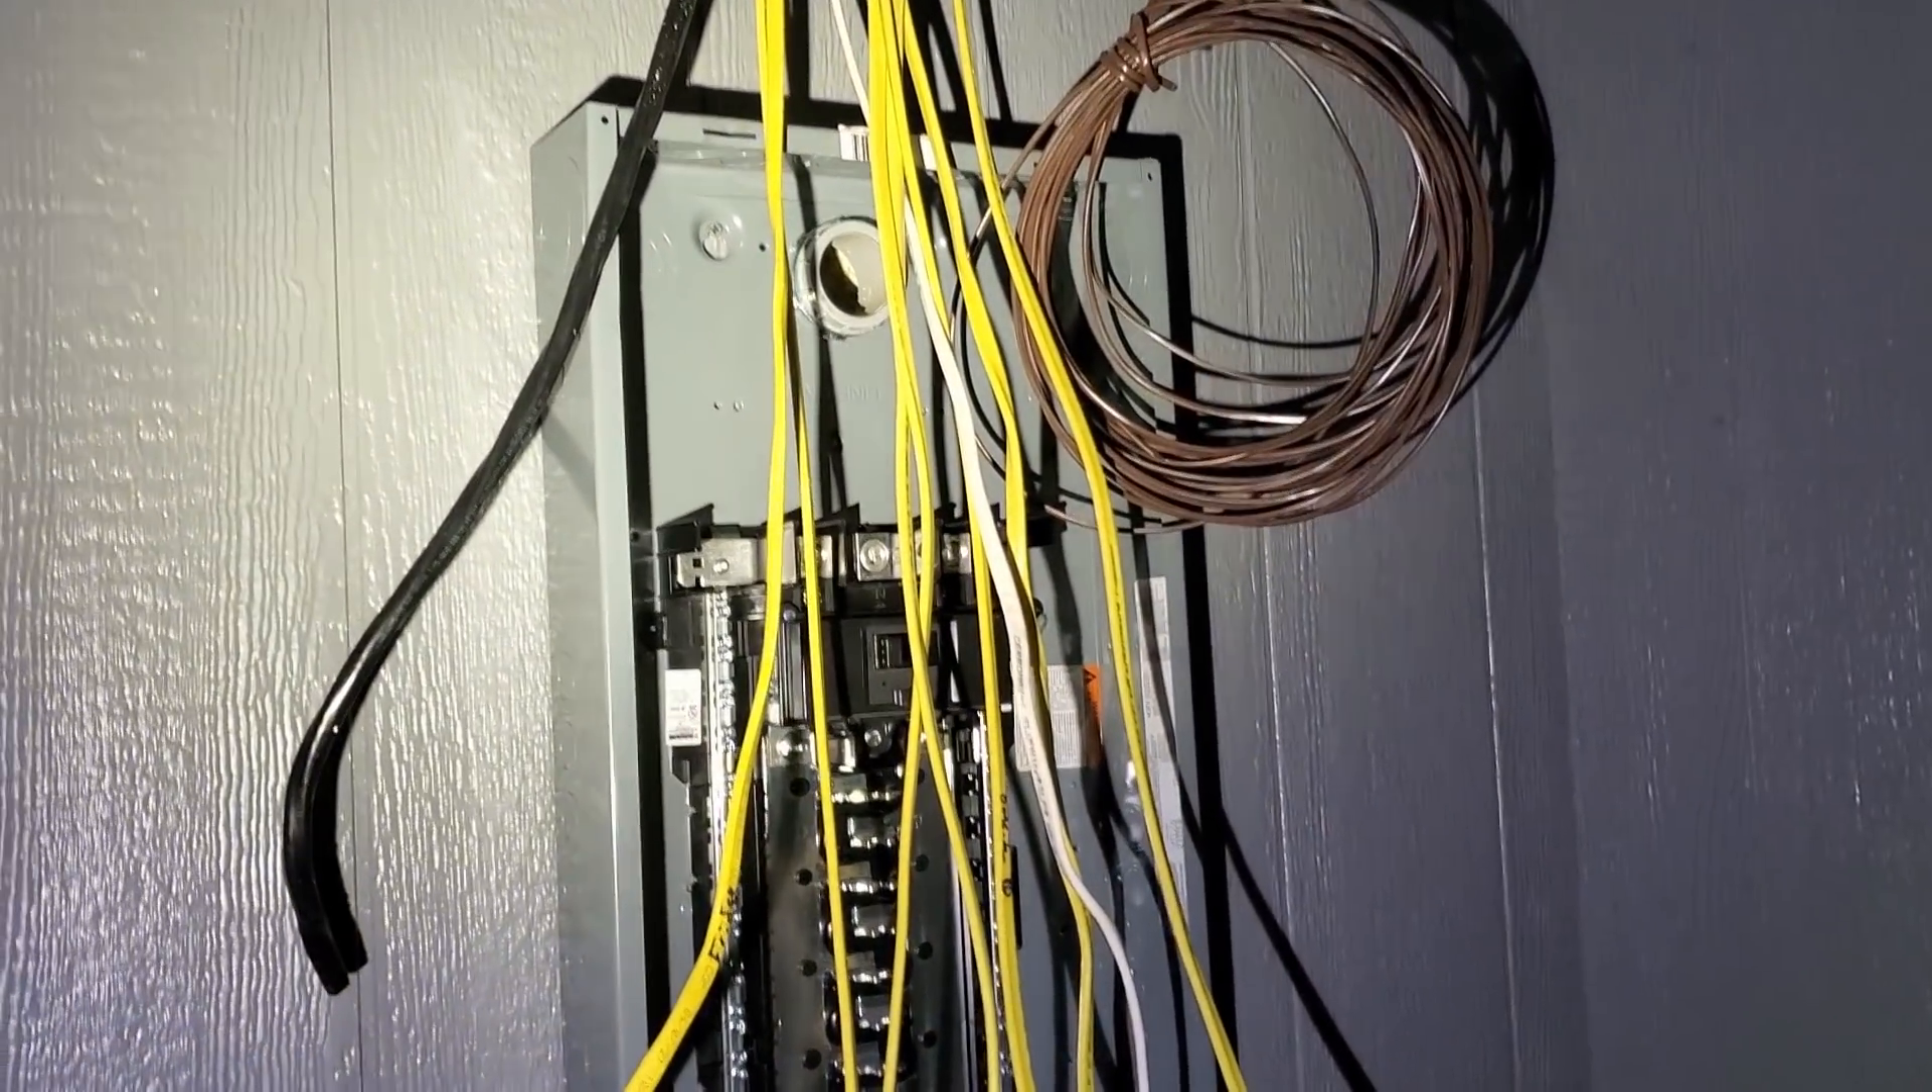Our main wires haven't been pulled in yet, but we have all of our circuits or a bunch of the circuits hanging here, ready to be tied into the panel.